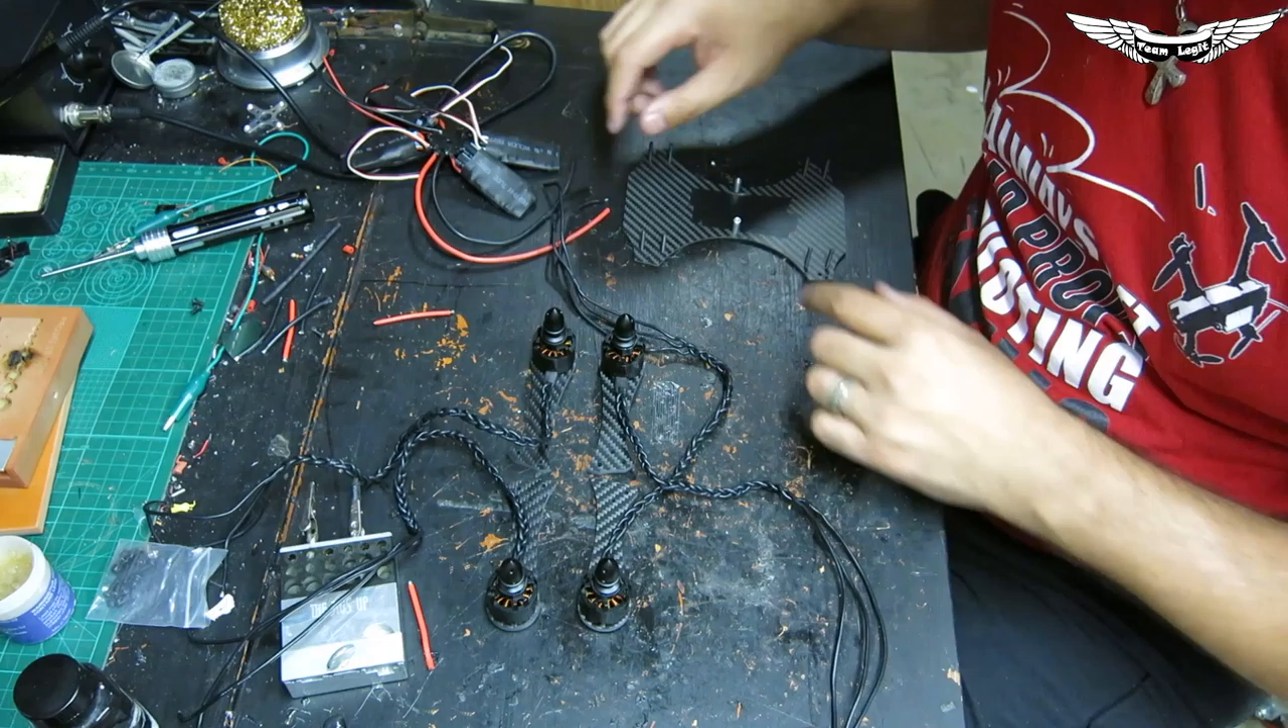So another thing that I went ahead and done here is I've already mounted up my motors to the actual arms.